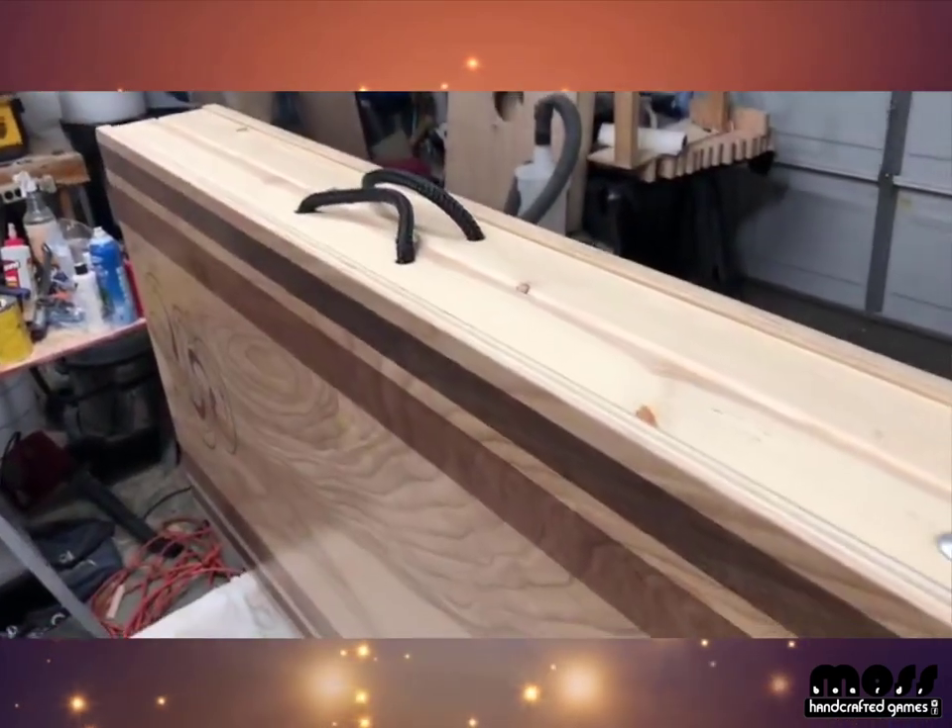All right now we've got our handles also attached.